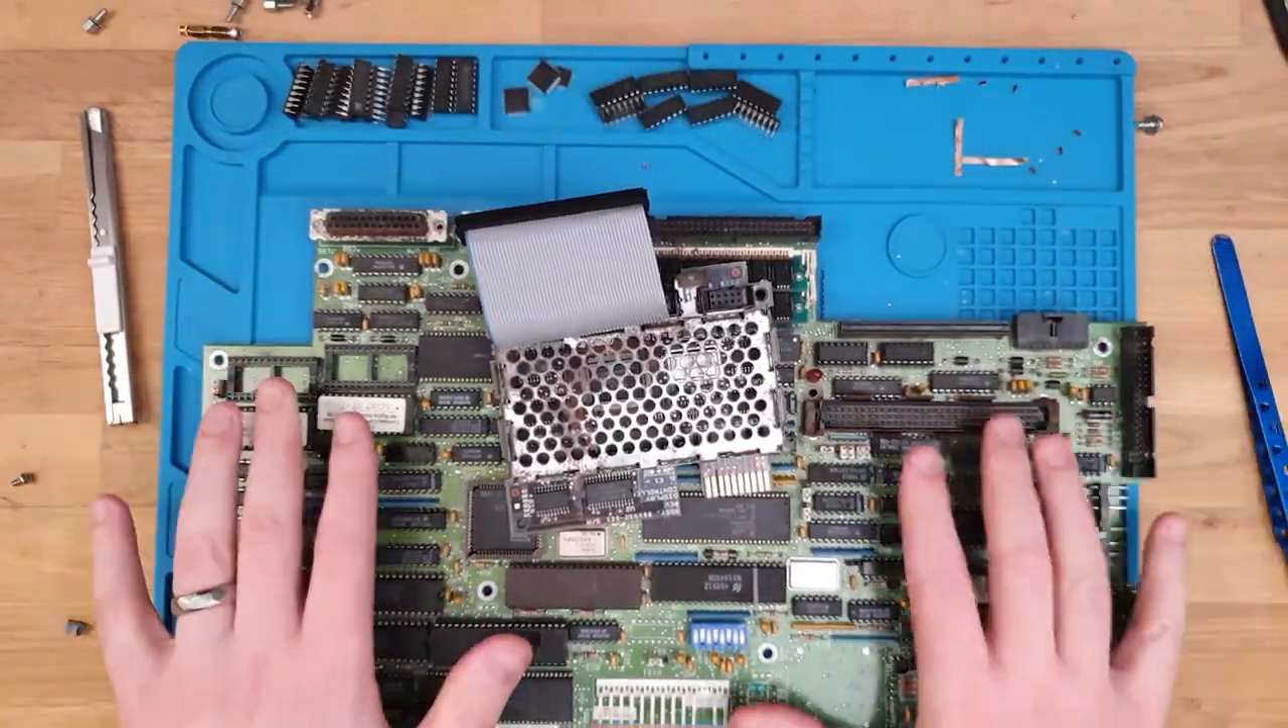I've already taken the main board out, if you can tell.